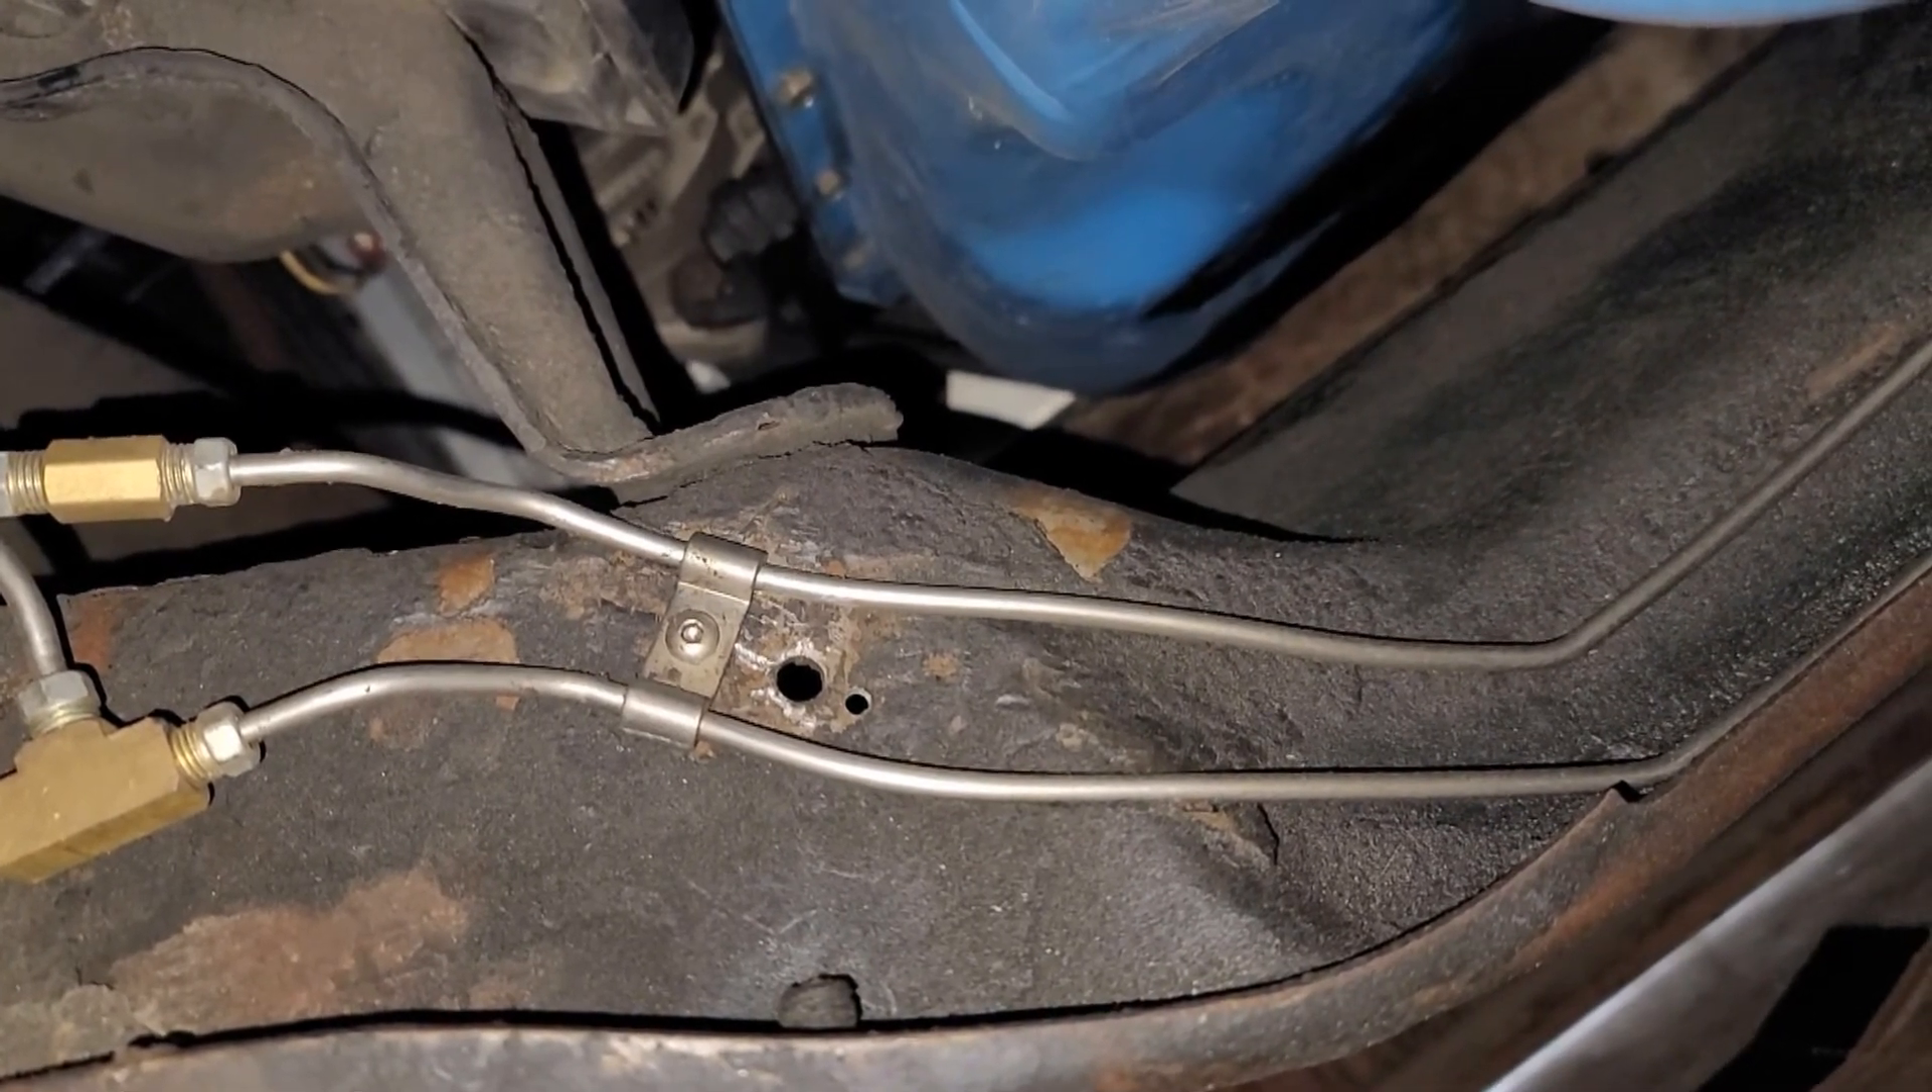There you can see the clamps I got from Dan Chuck. And they're held in with actually a machine screw.